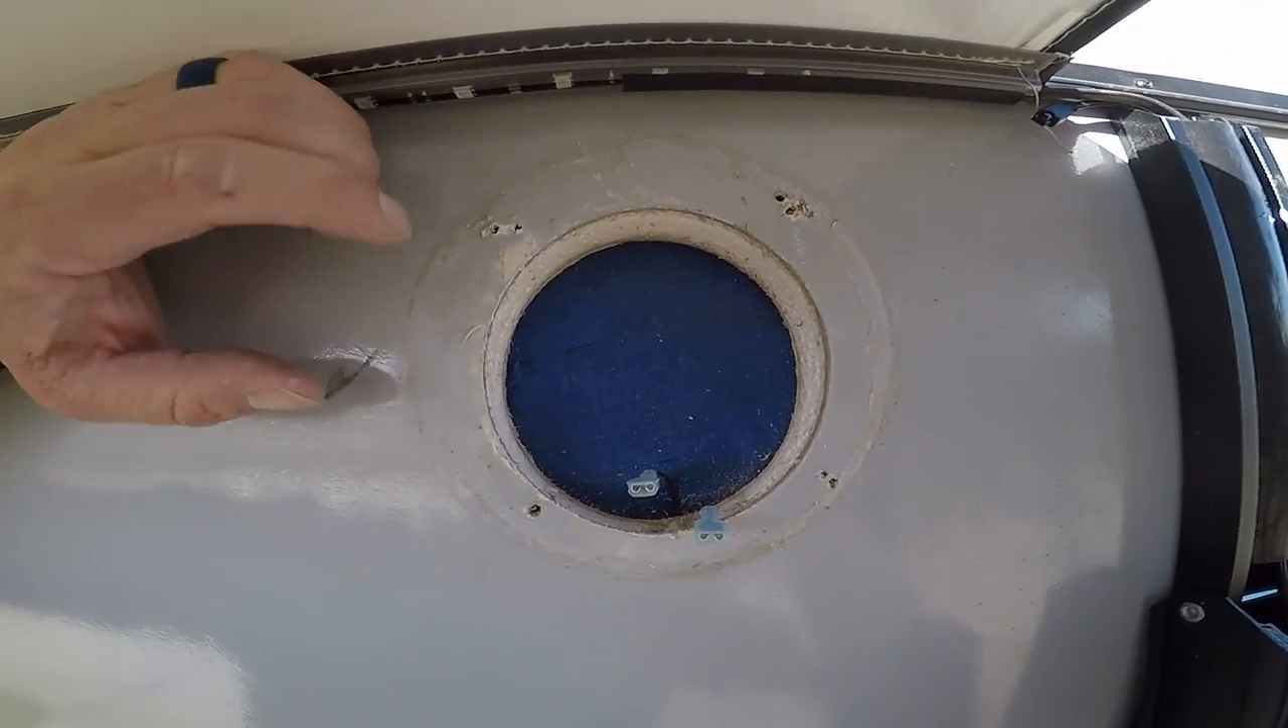Alright, so I got the other speaker pulled off.